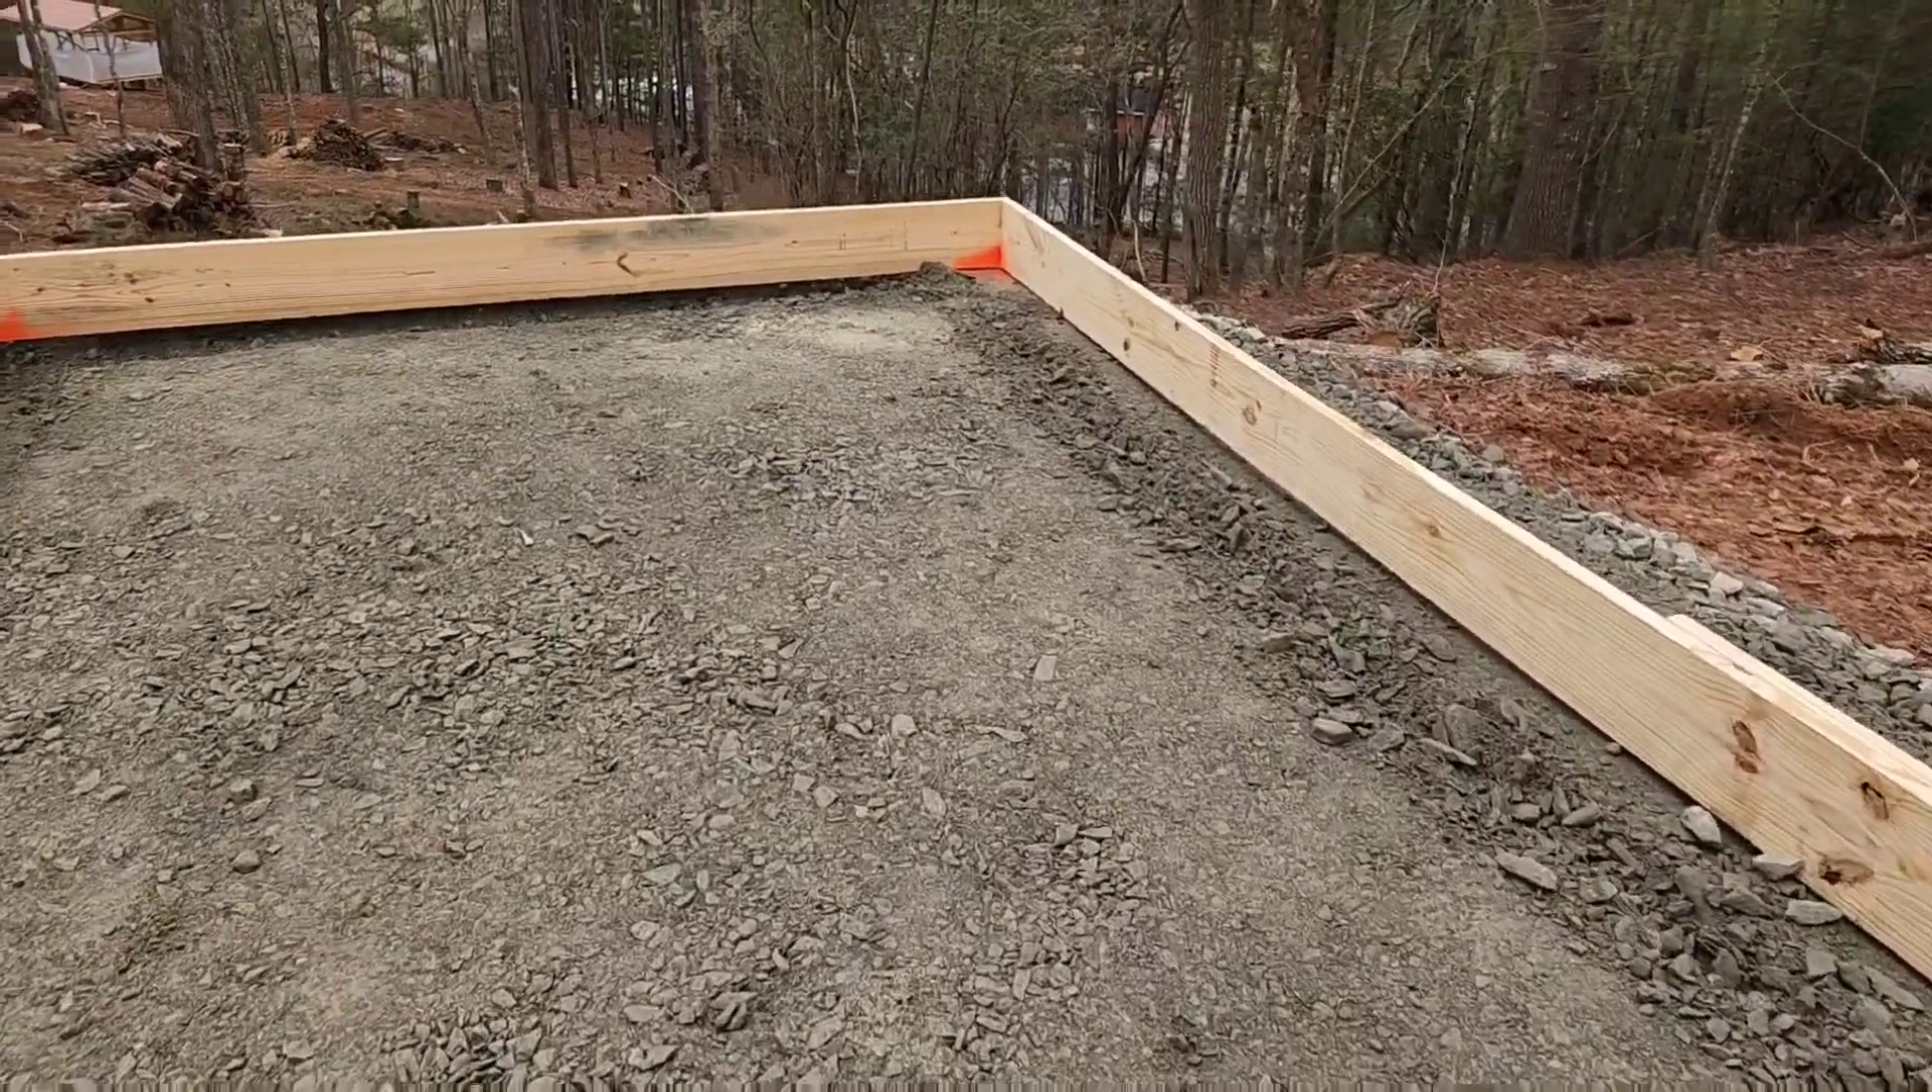I got a bunch of rebar here I've got to get tied up, set in place, and then yeah, then we'll be good to go.